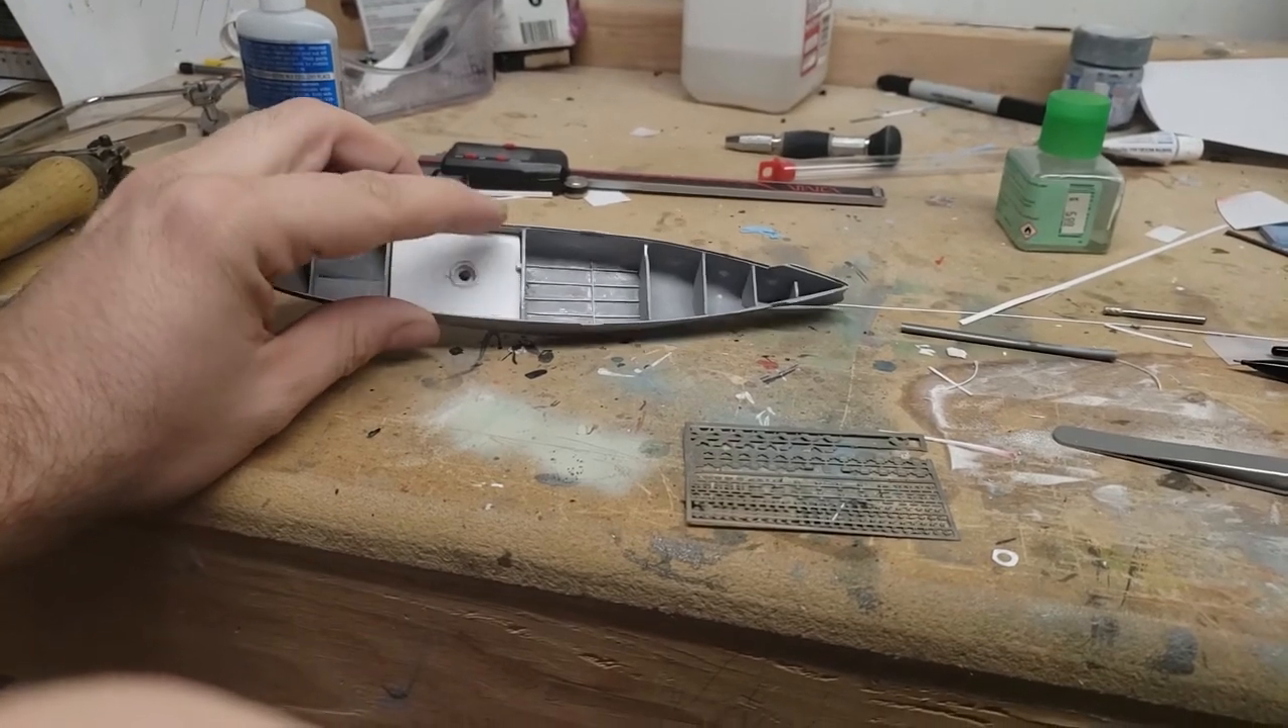I have built all but the full top deck of this interior section.